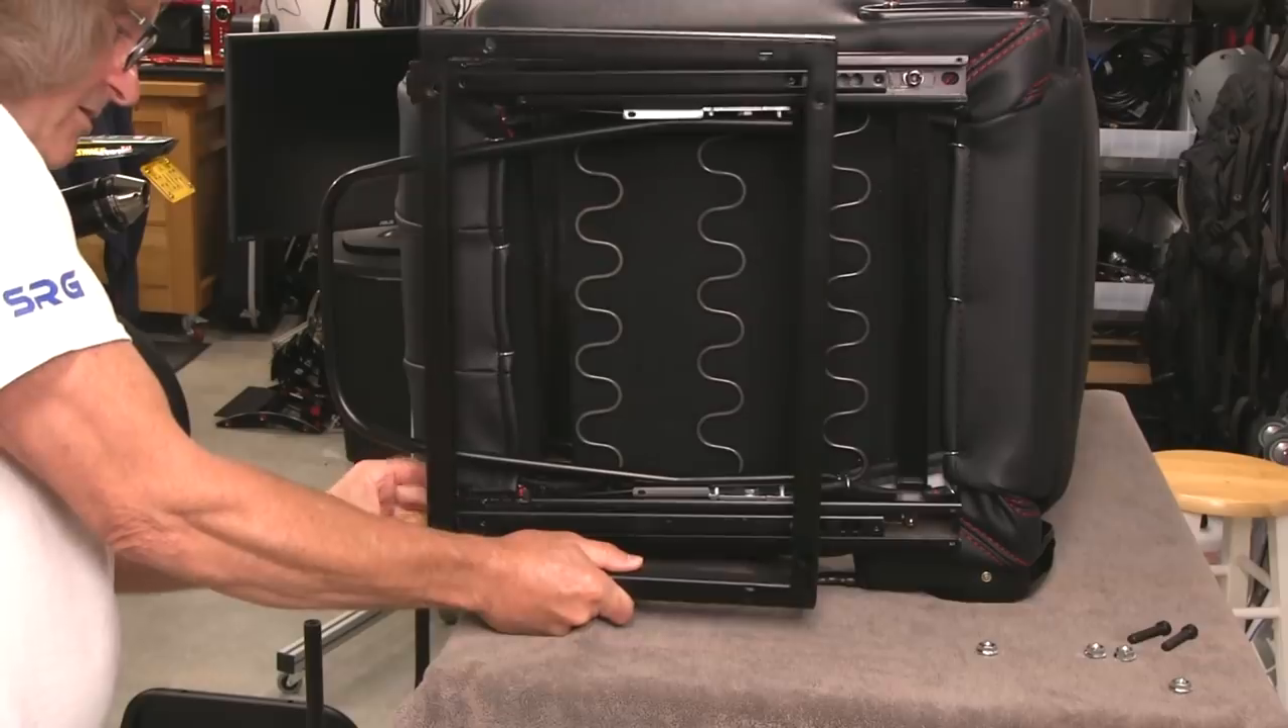Now it's just a matter of getting our bracket up here and getting the bolts in.